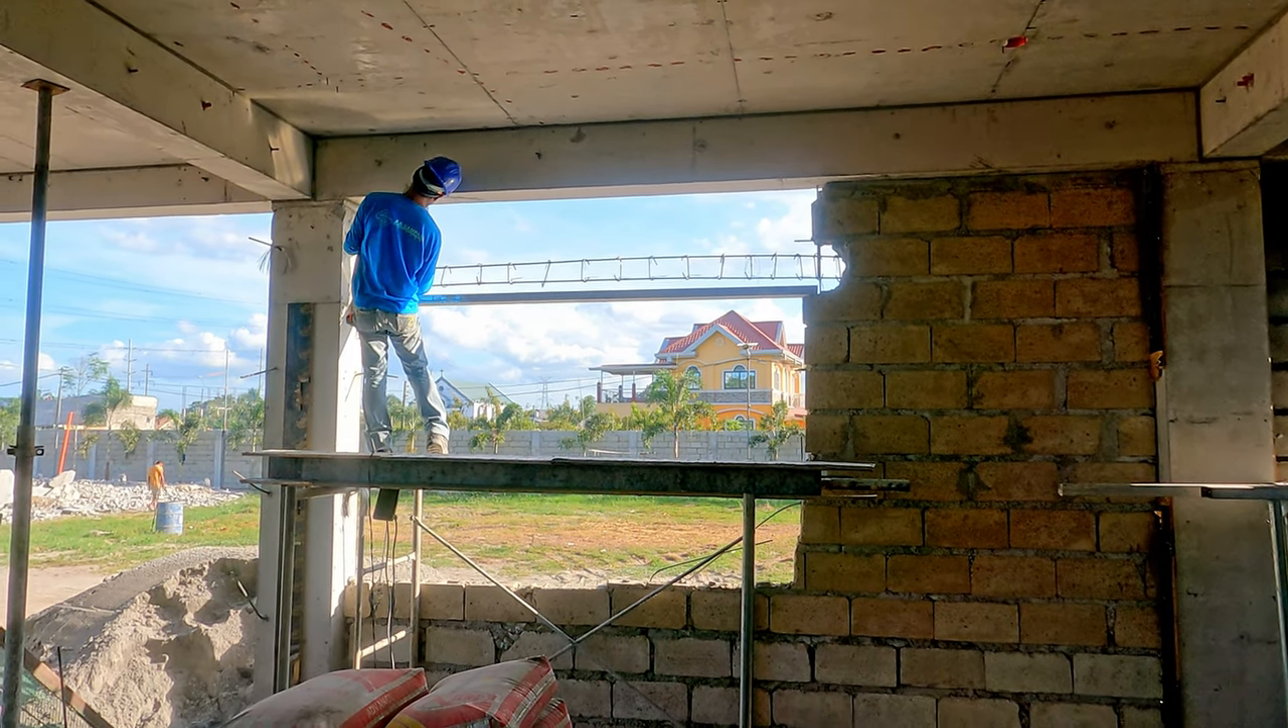This main window for the living room starting to get framed in.